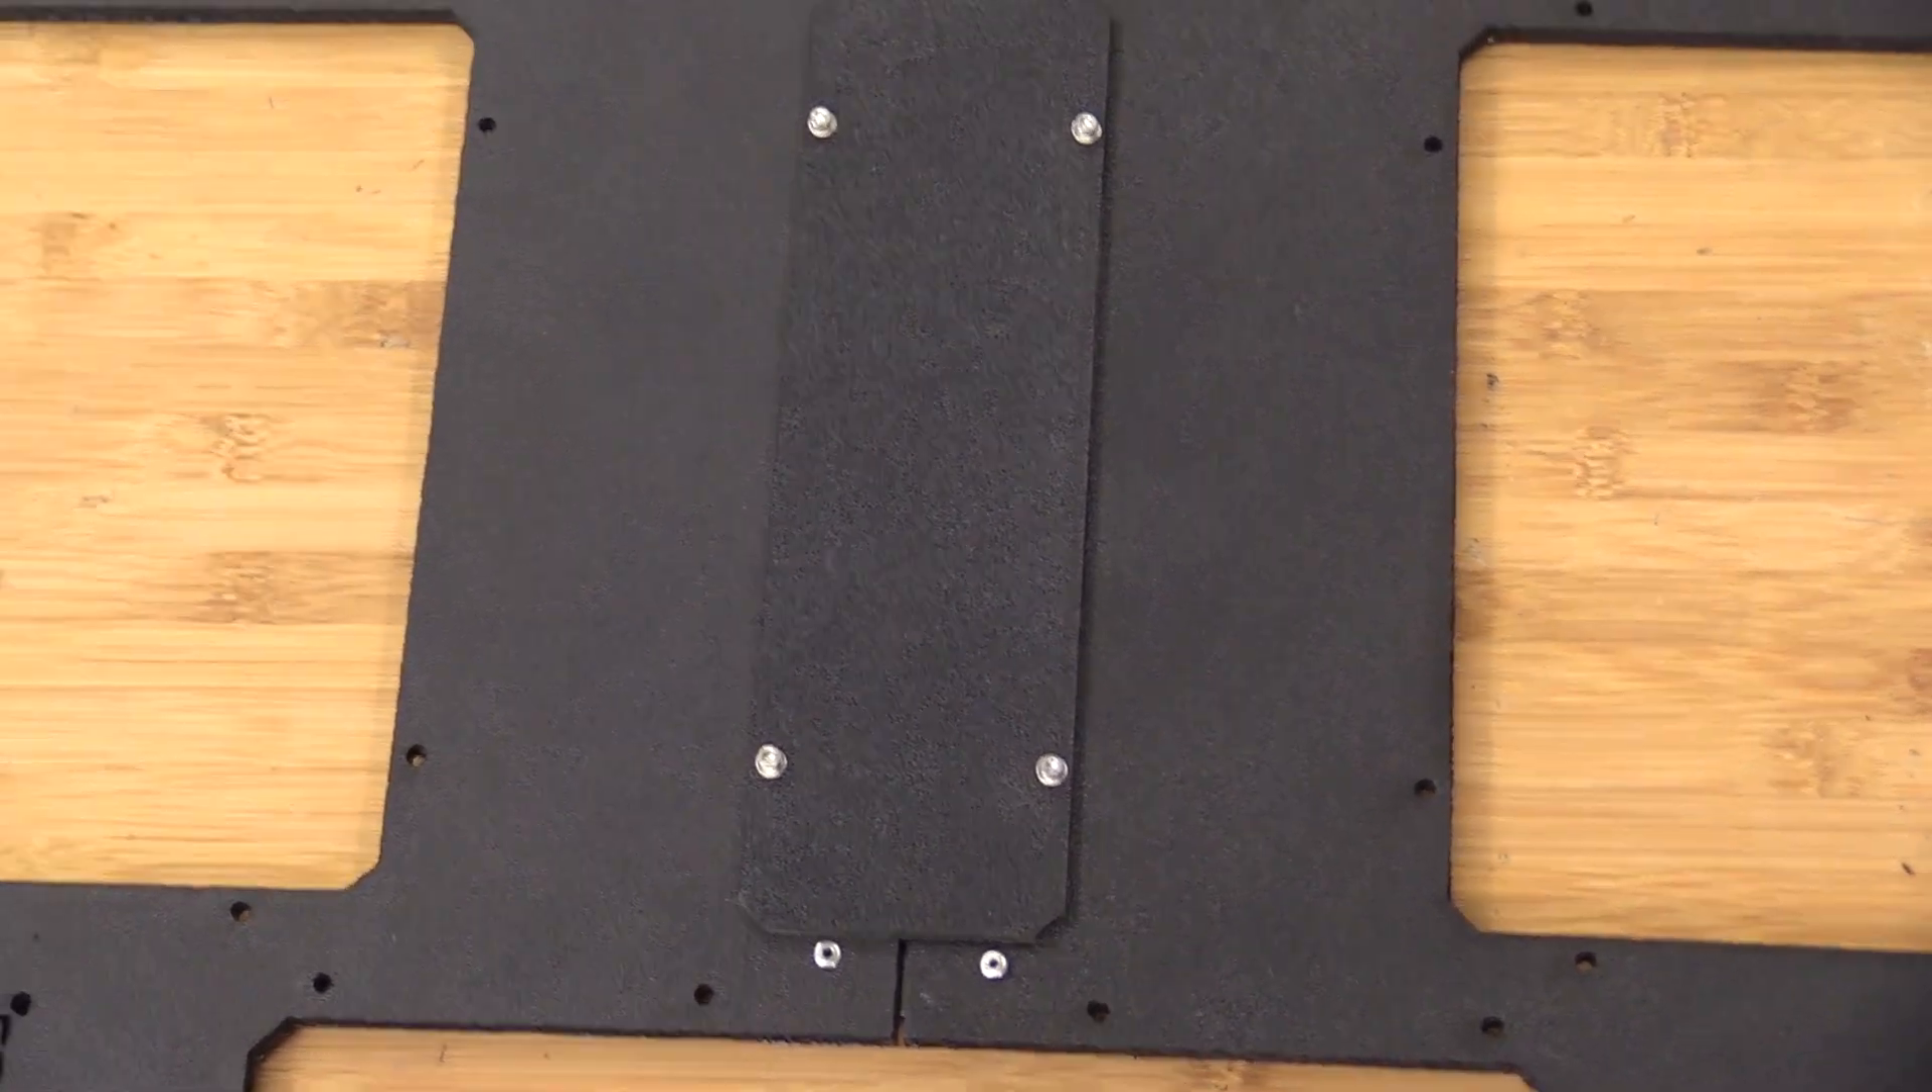Uh i've also gone ahead and taken our com panel uh cover uh and installed that with just simply four screws.